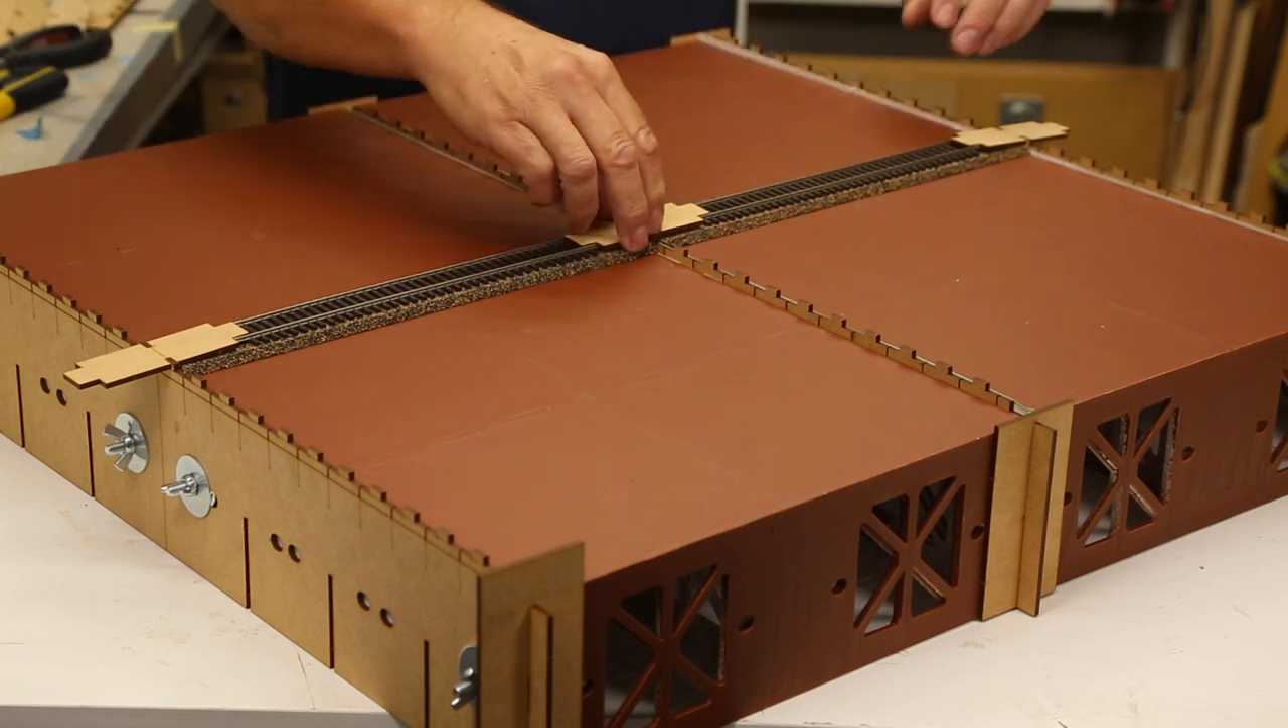We've got you know a nice straight run of track that lines up perfectly with the center of the baseboard.